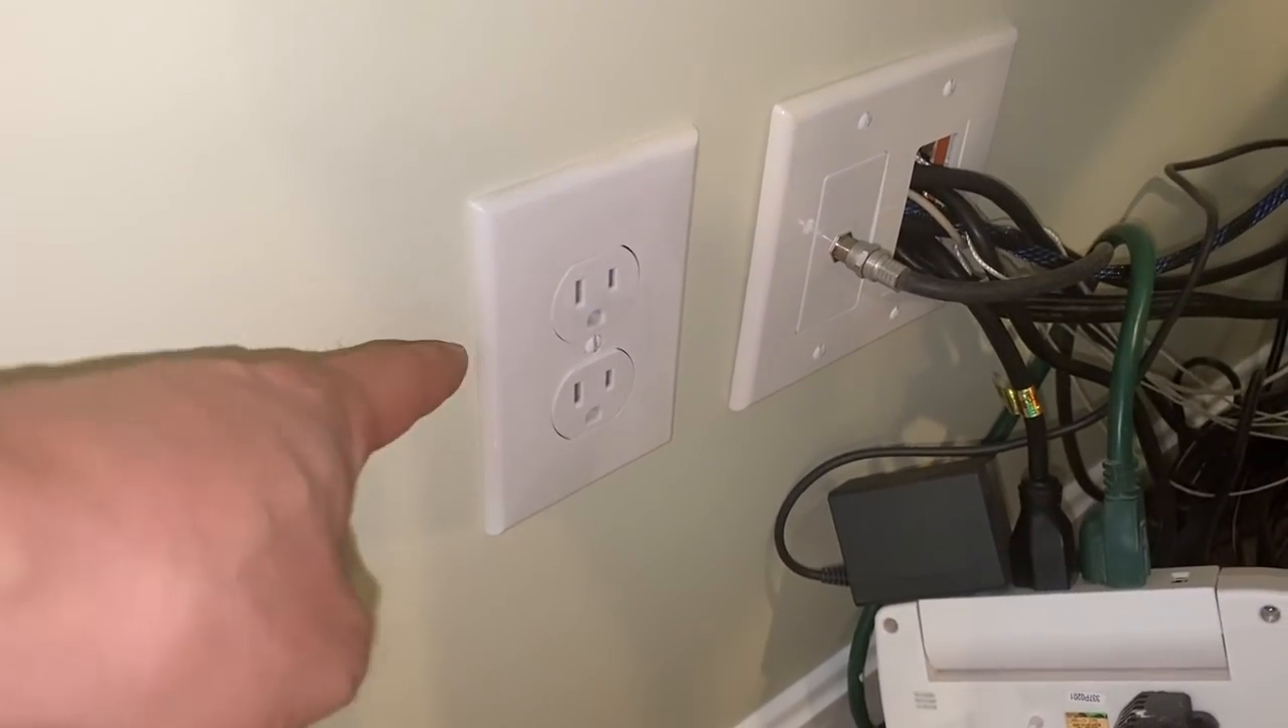Light cover on. Perfect fit.